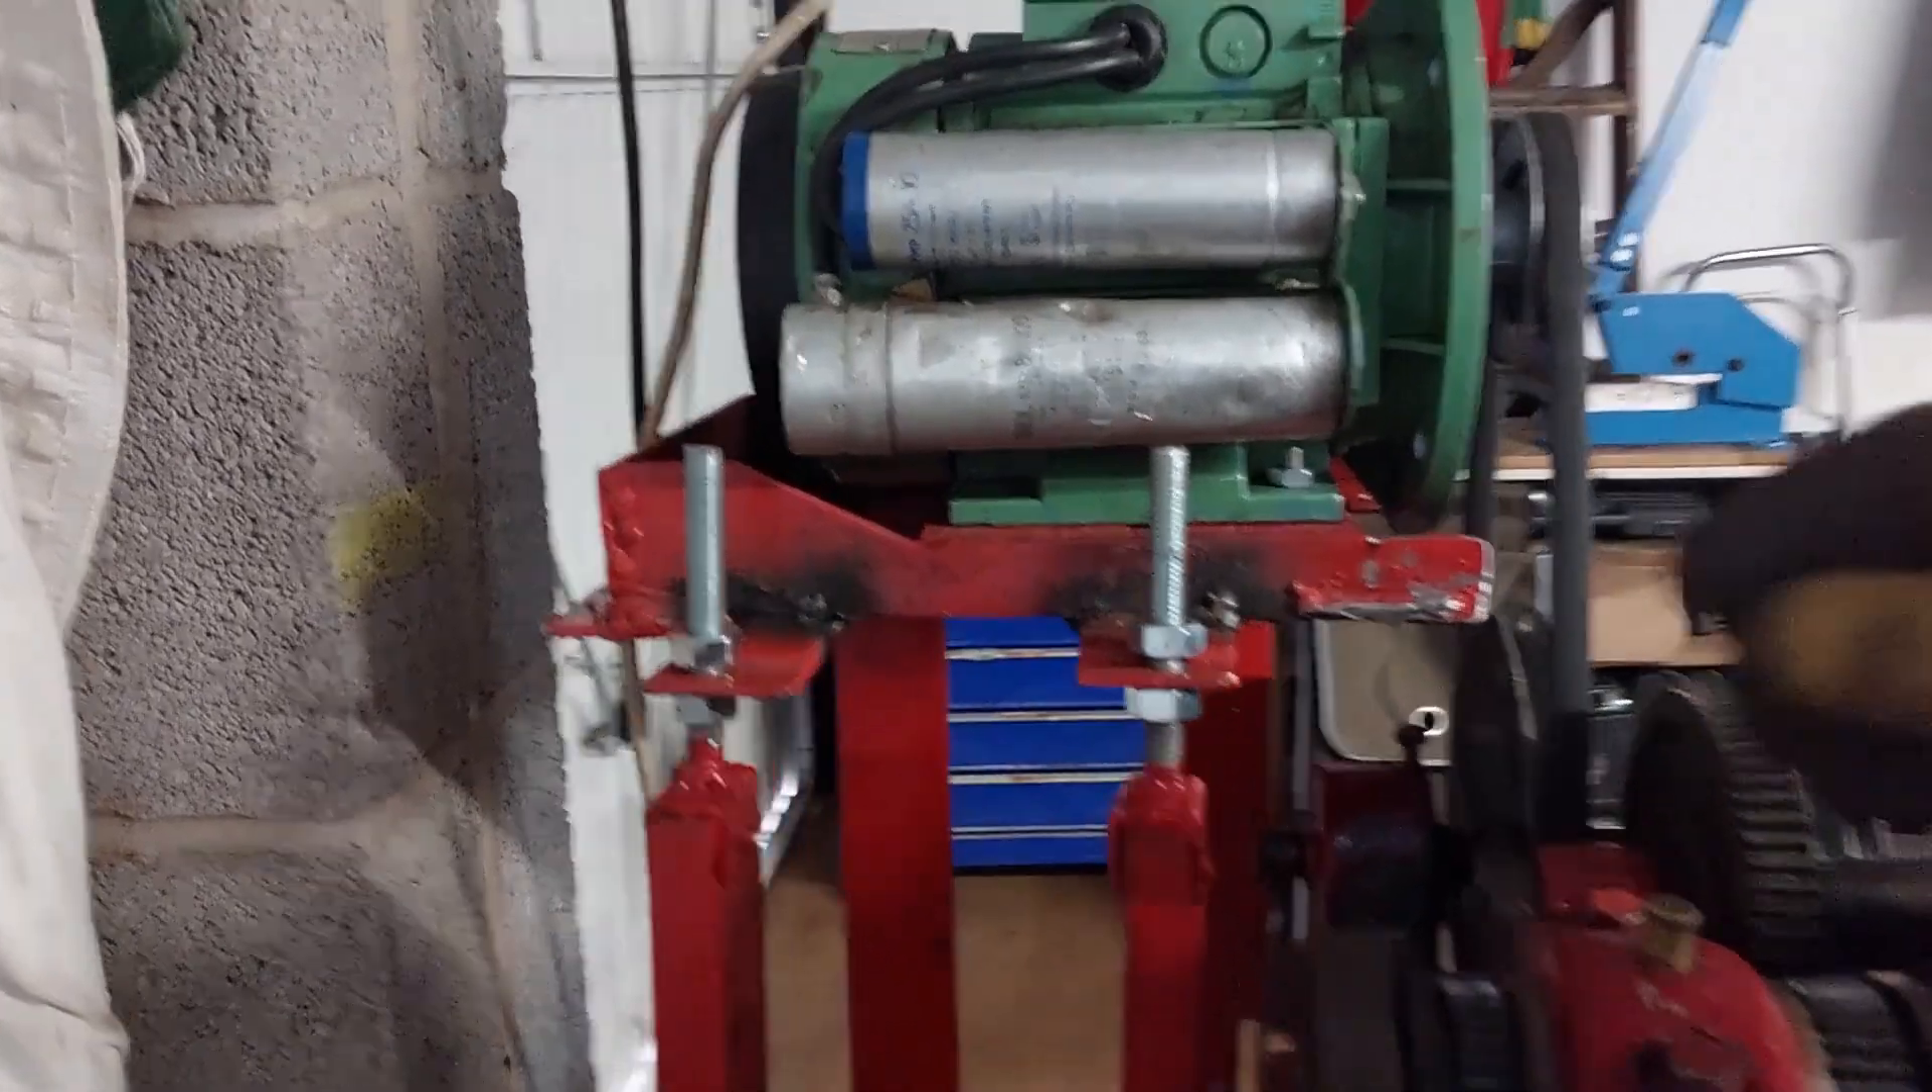Here's the motor mounted so it's mounted on top.